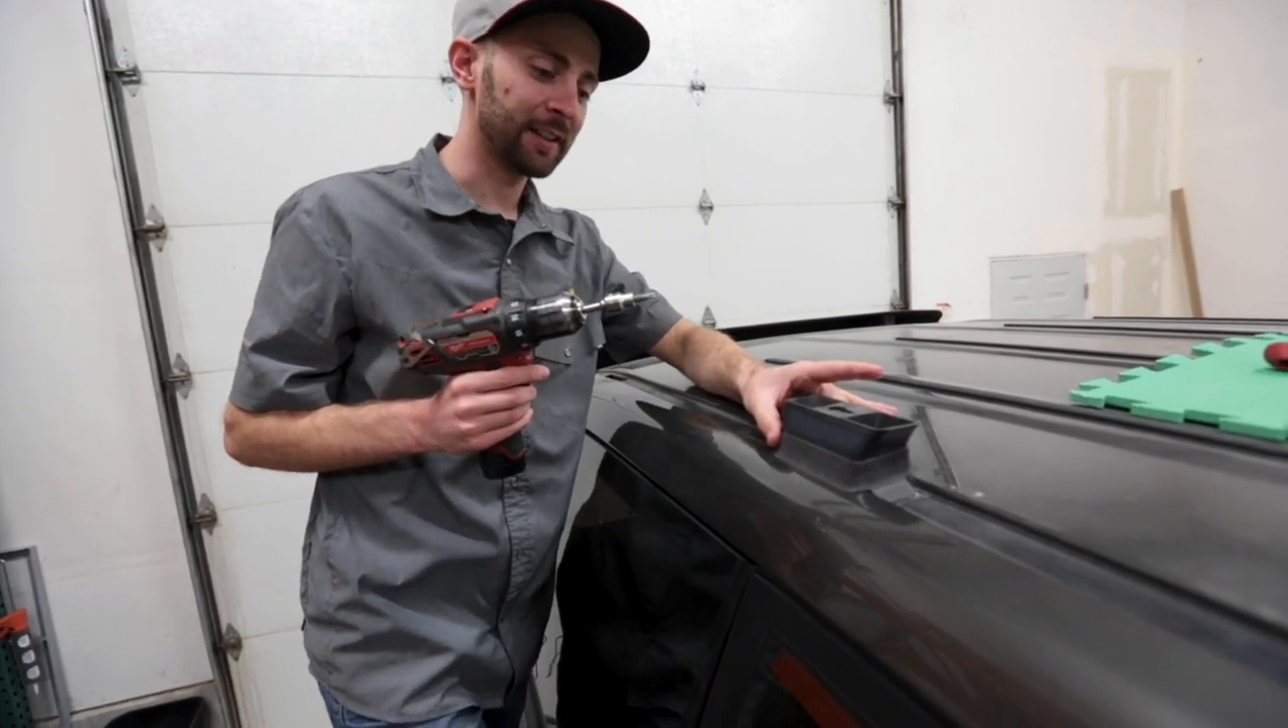Then the last remaining piece to take off of the stock roof rail assembly is this middle piece right here.